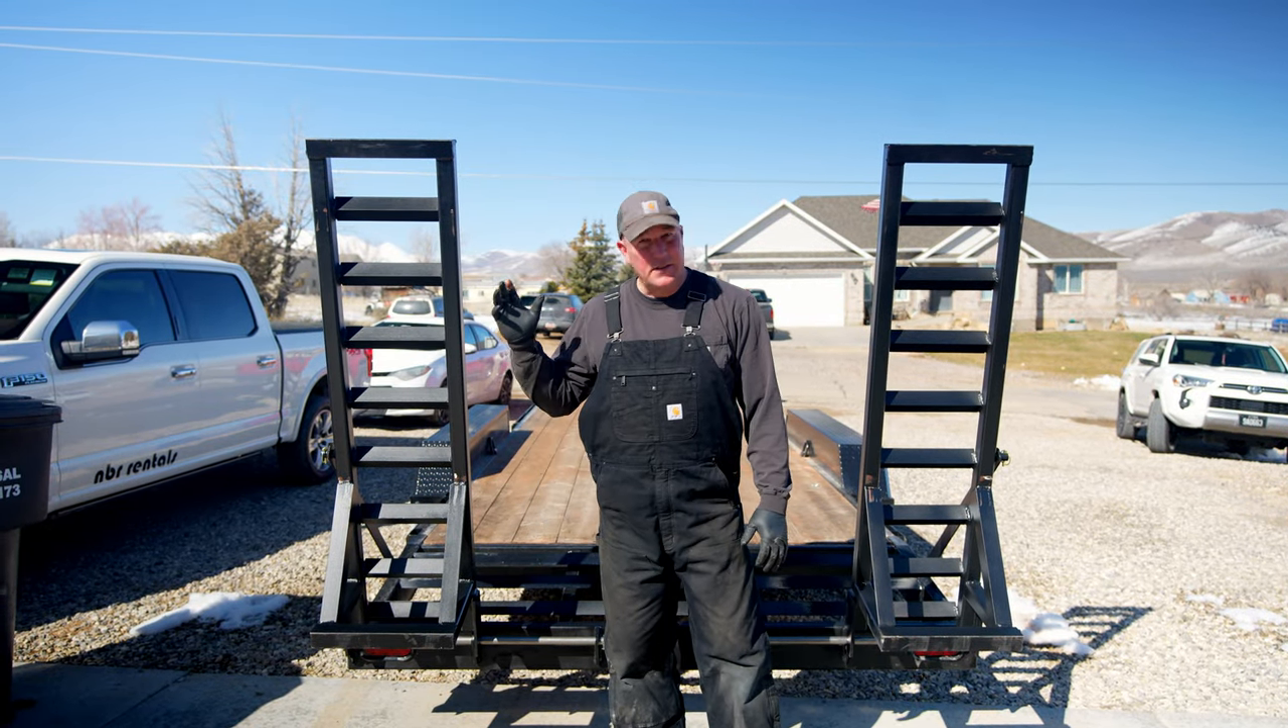Got the ramps done i'm pretty happy with the way they turned out.